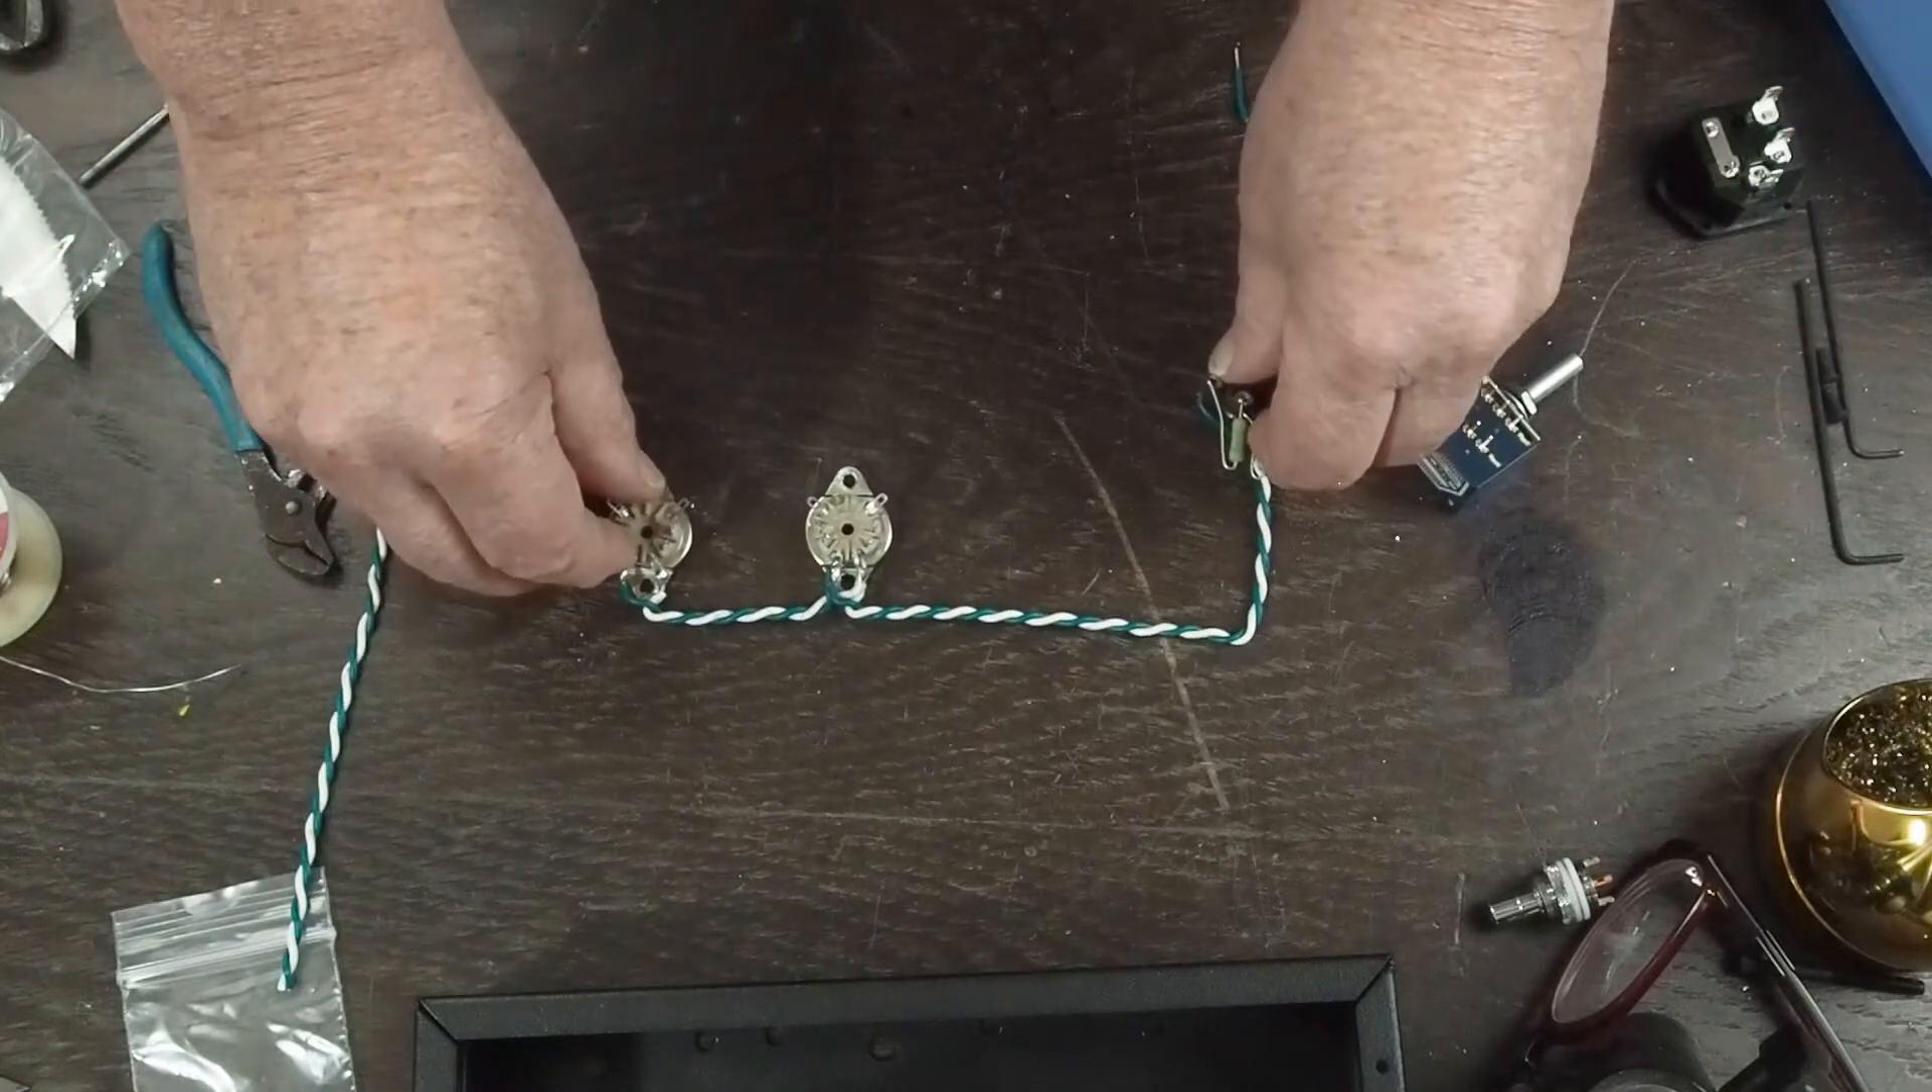So here is the heater wiring that i've put that i made up.